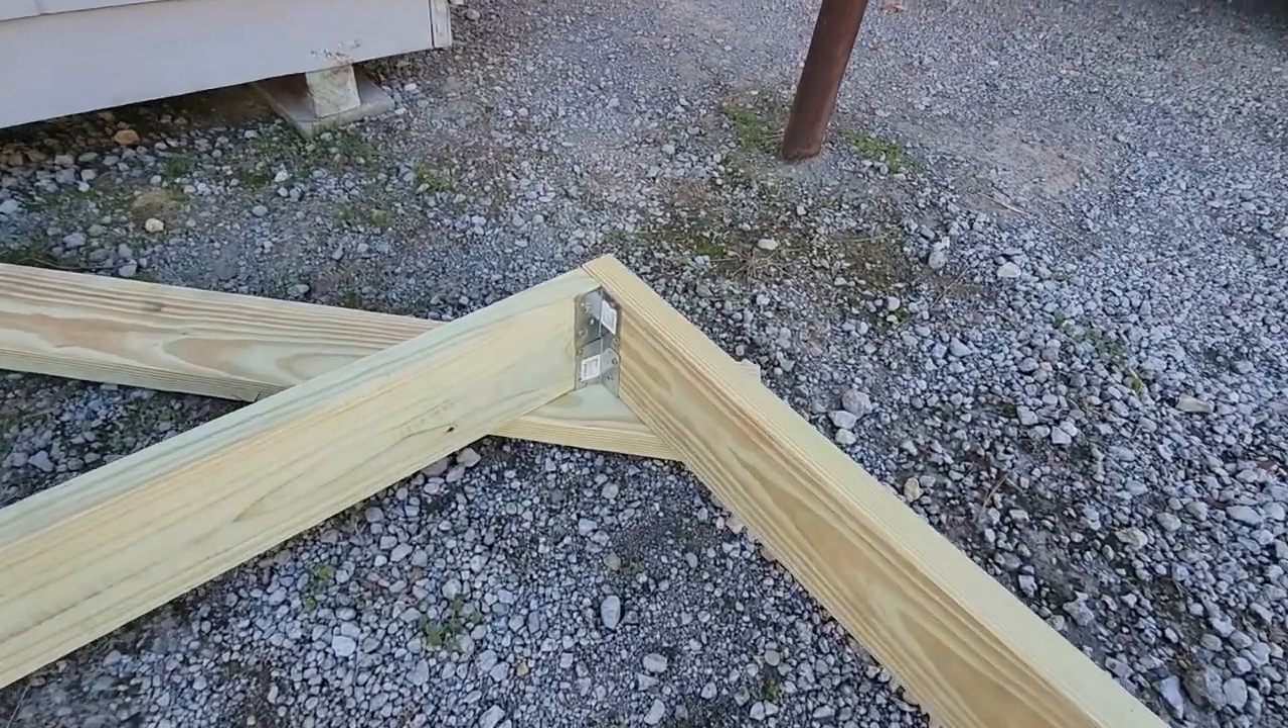Okay, I've got the corners braced up with these little angle pieces.